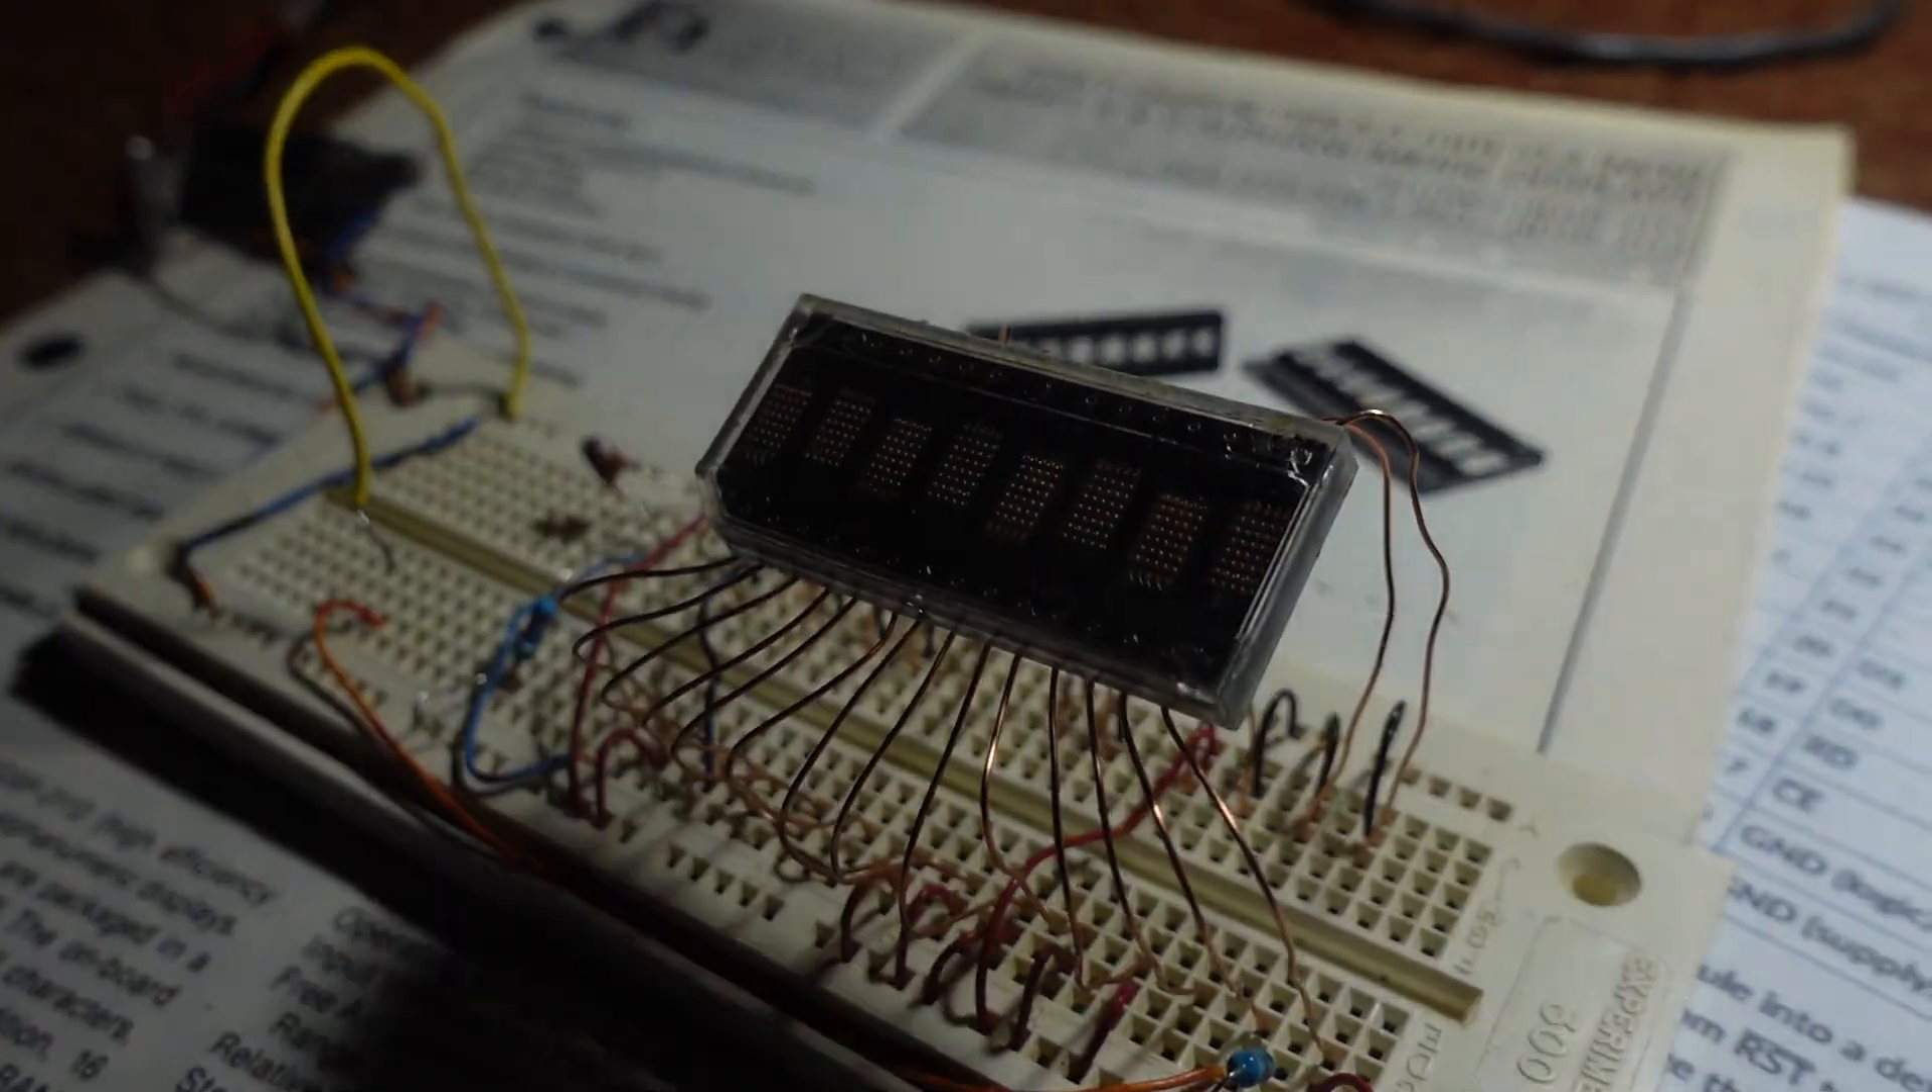Well, we were successful in getting the display put up on a plug board, extending all the tiny little pins.